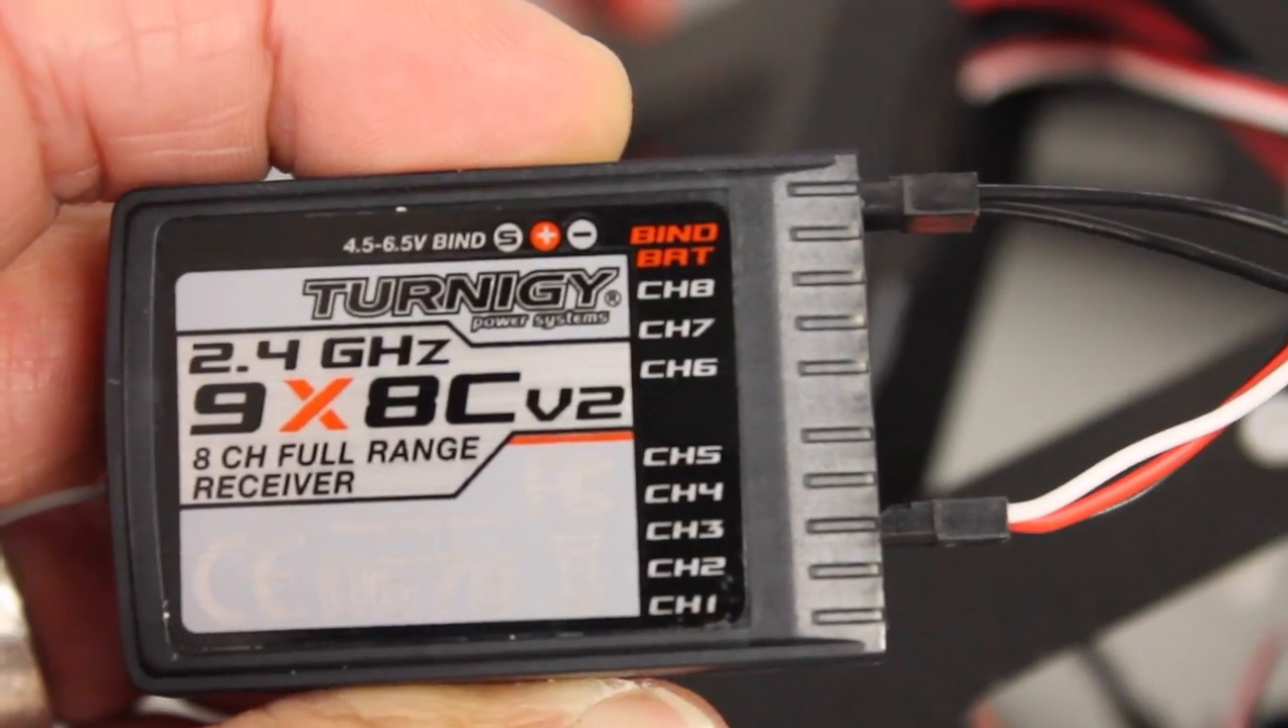So I have the ESC connected to channel 3 which will be our throttle and the bind plug in place.